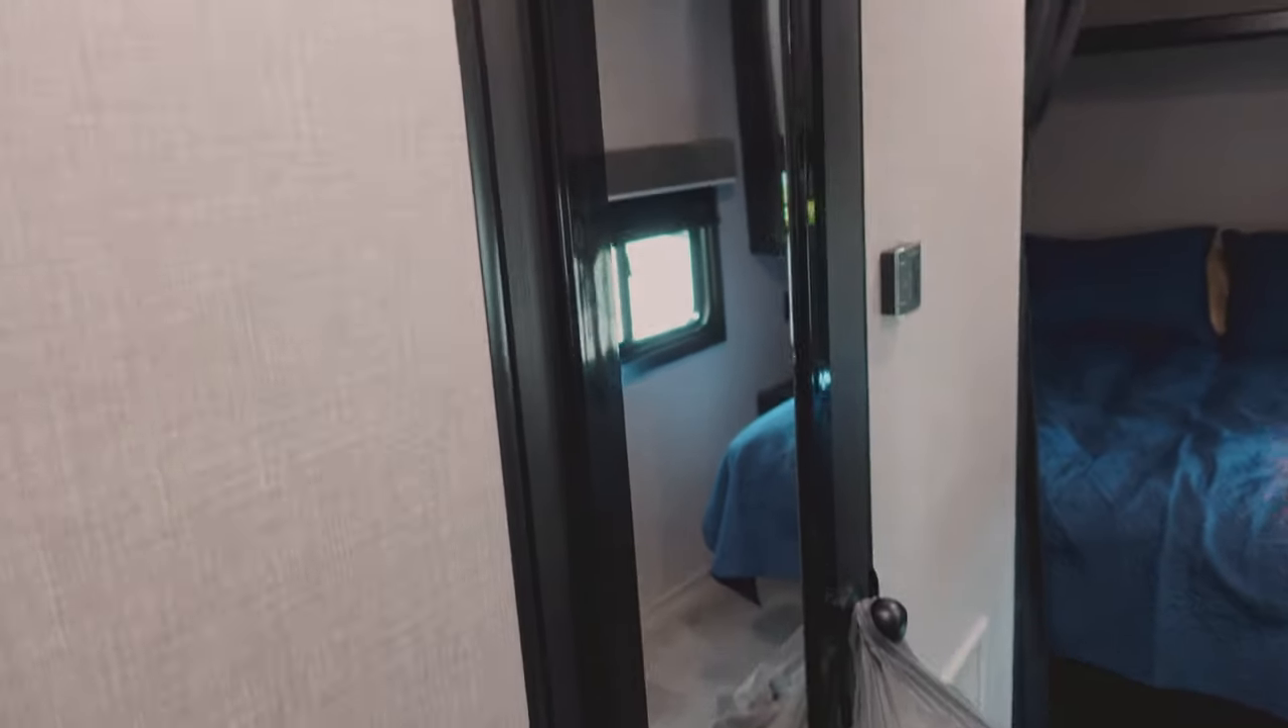And then while we're at it, I went ahead and hung a mirror here on the bathroom door.